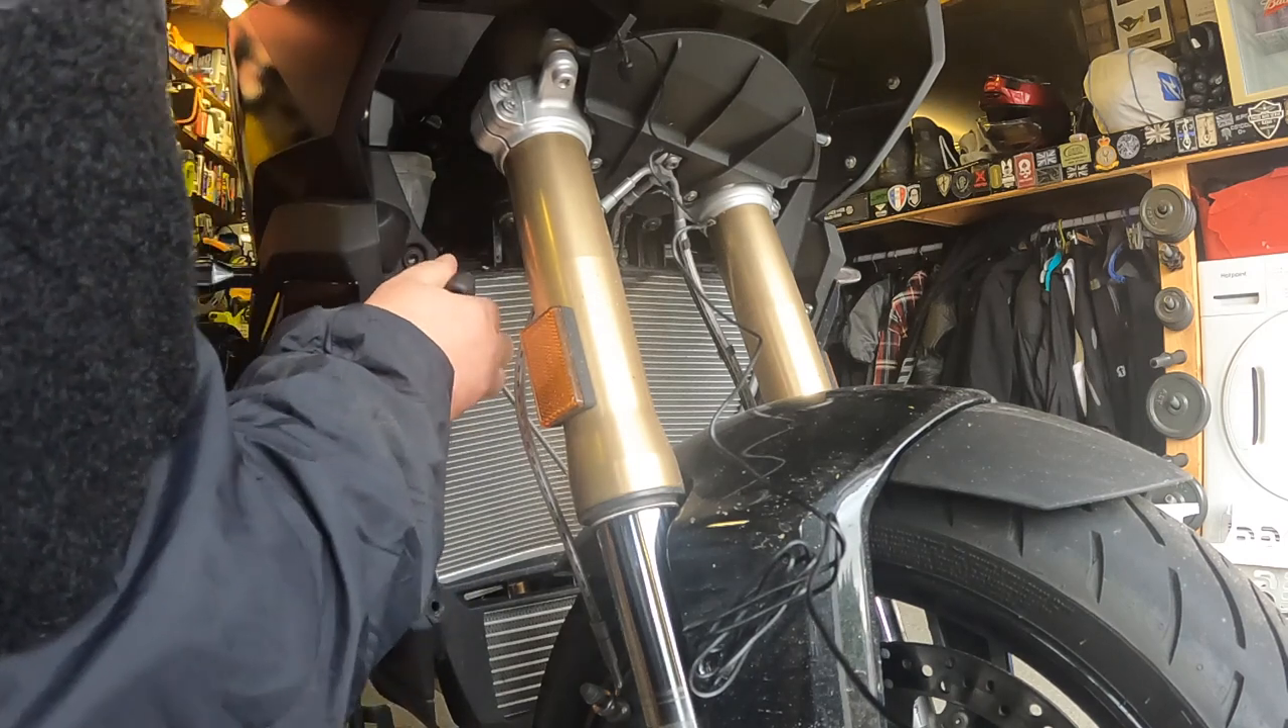I haven't taken the front wheel off.